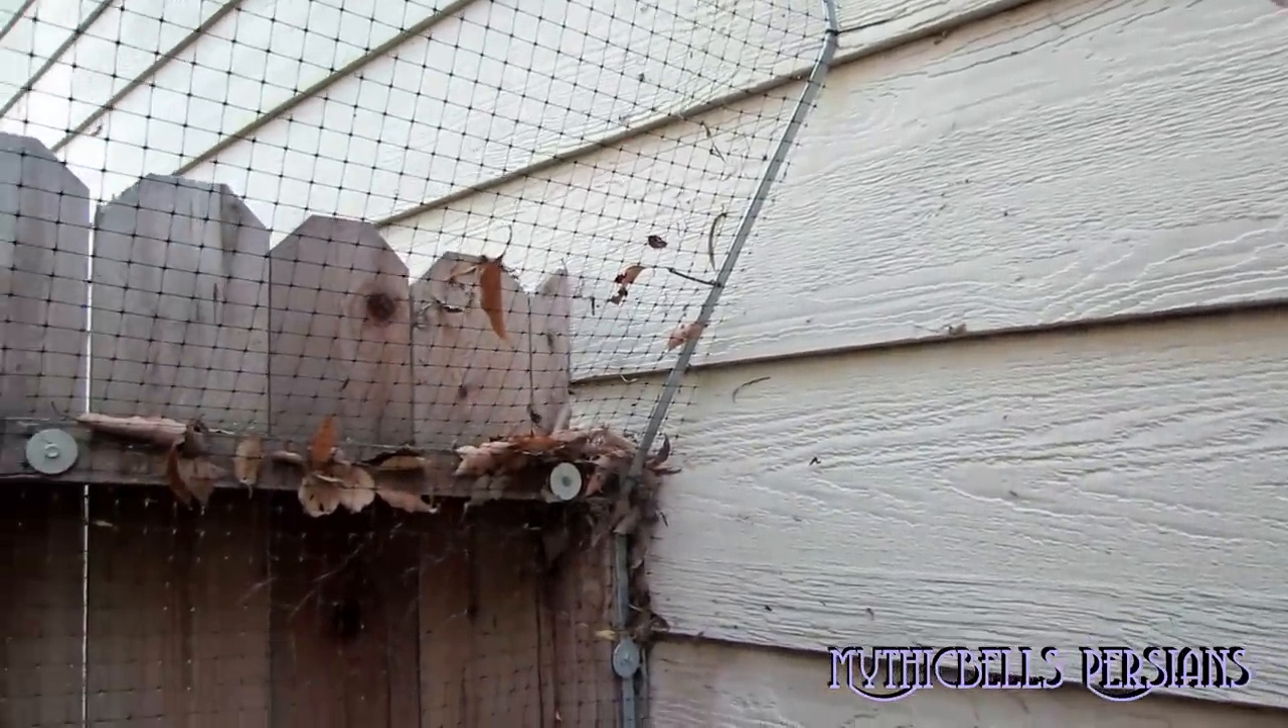Over here up against the neighbor's house you see the bracket is installed right up next to the wall so there's no gap there.